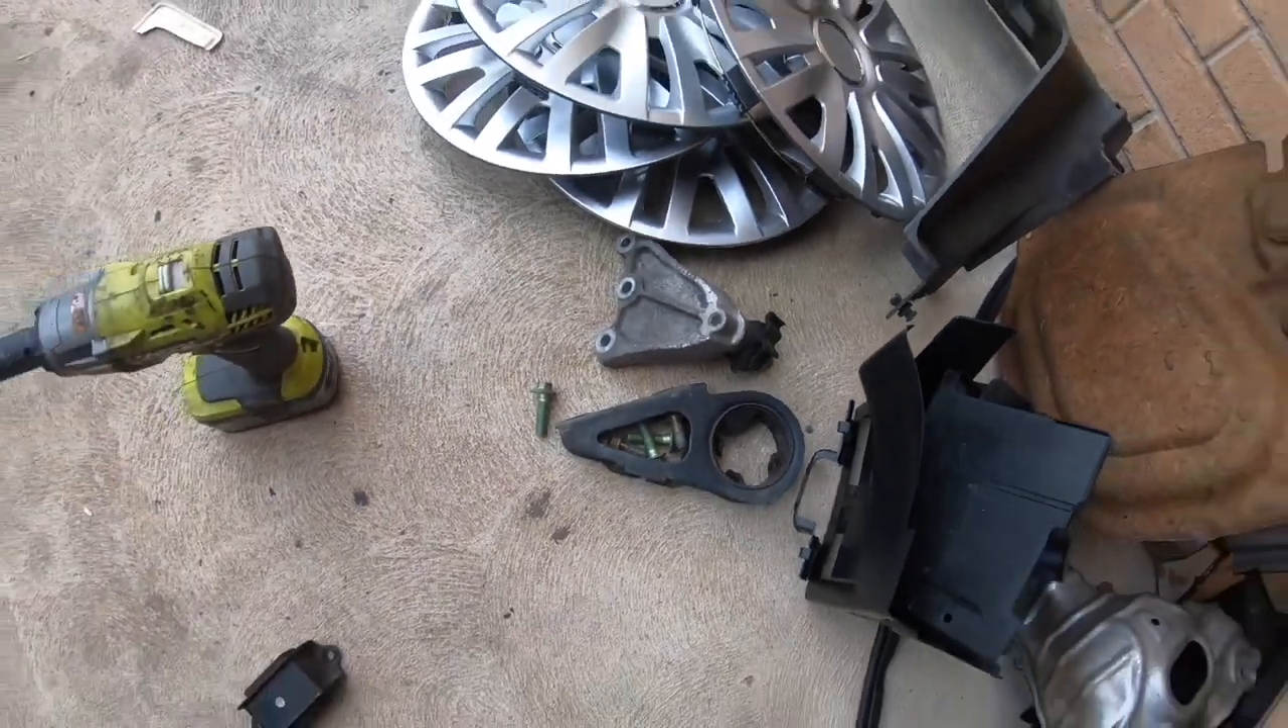Hubcaps have come off as well.